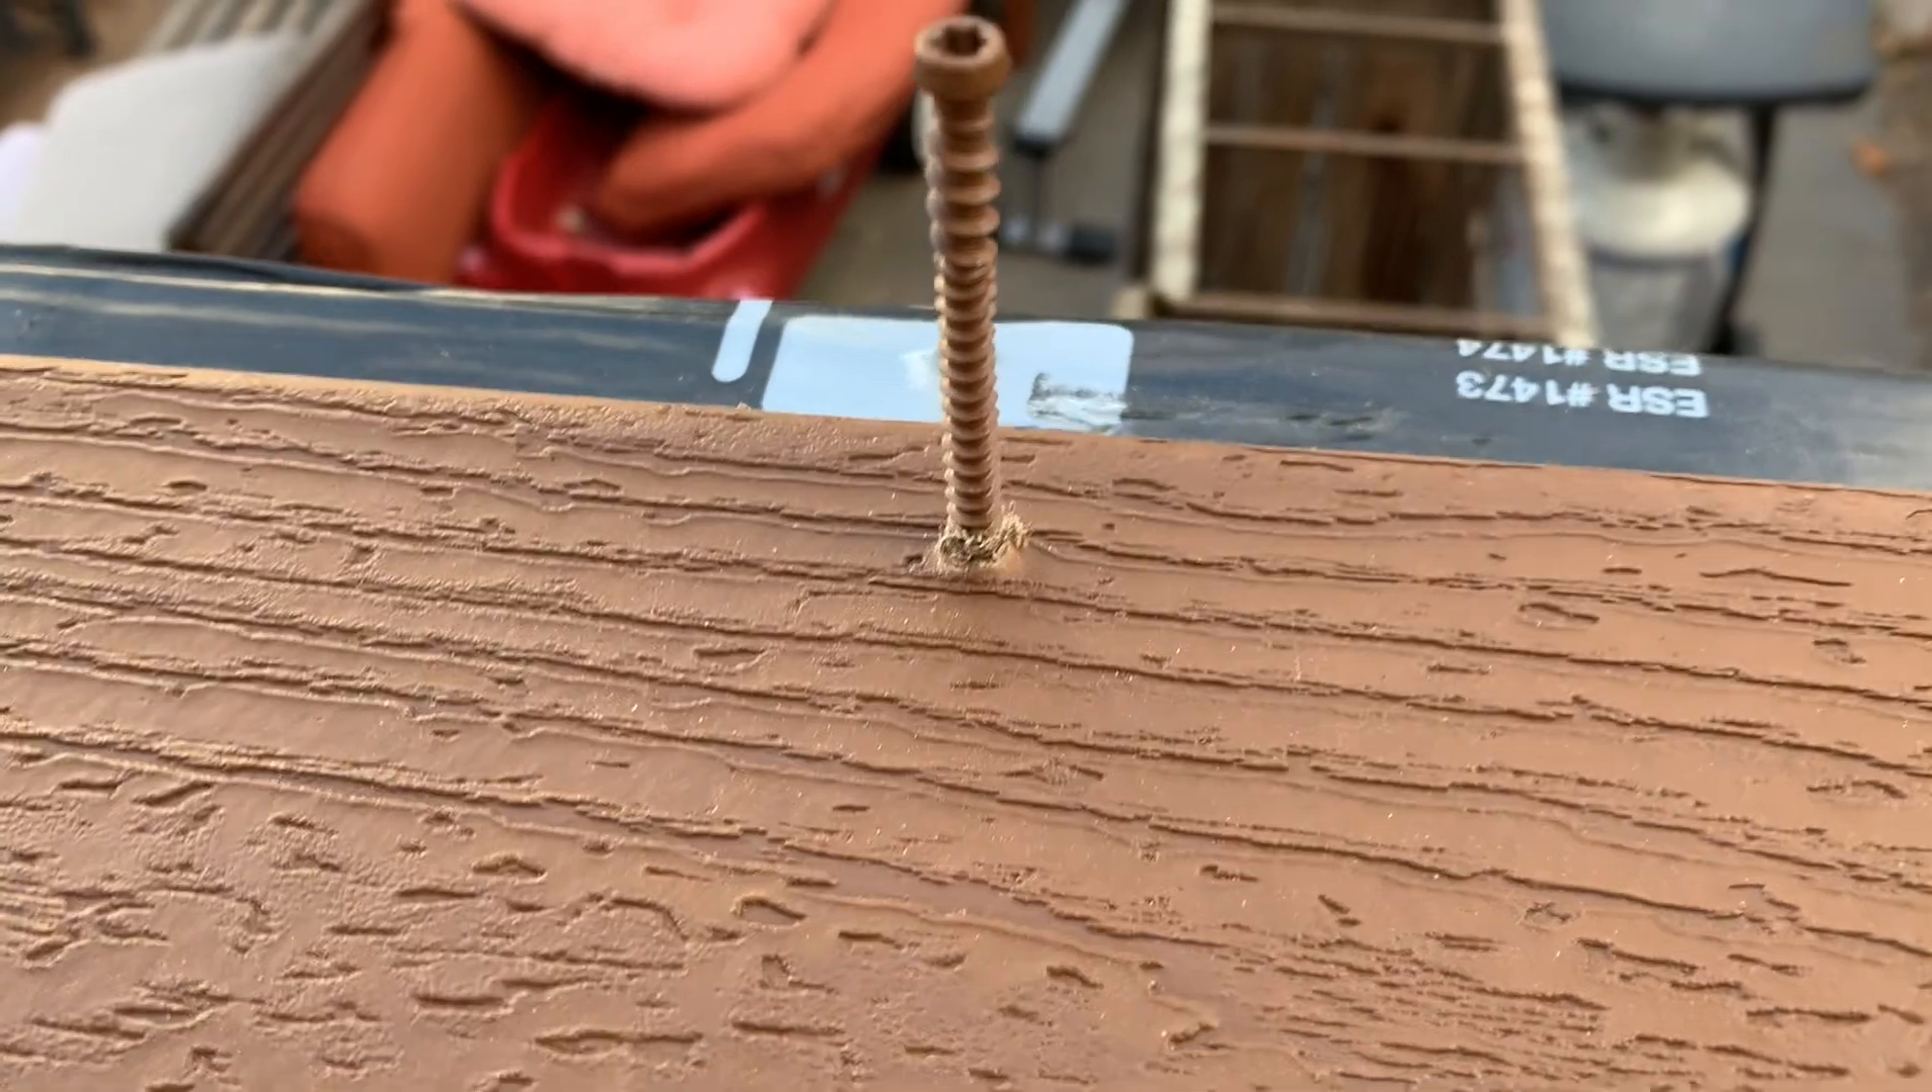Okay, so as you can see, I've got these screws started here.